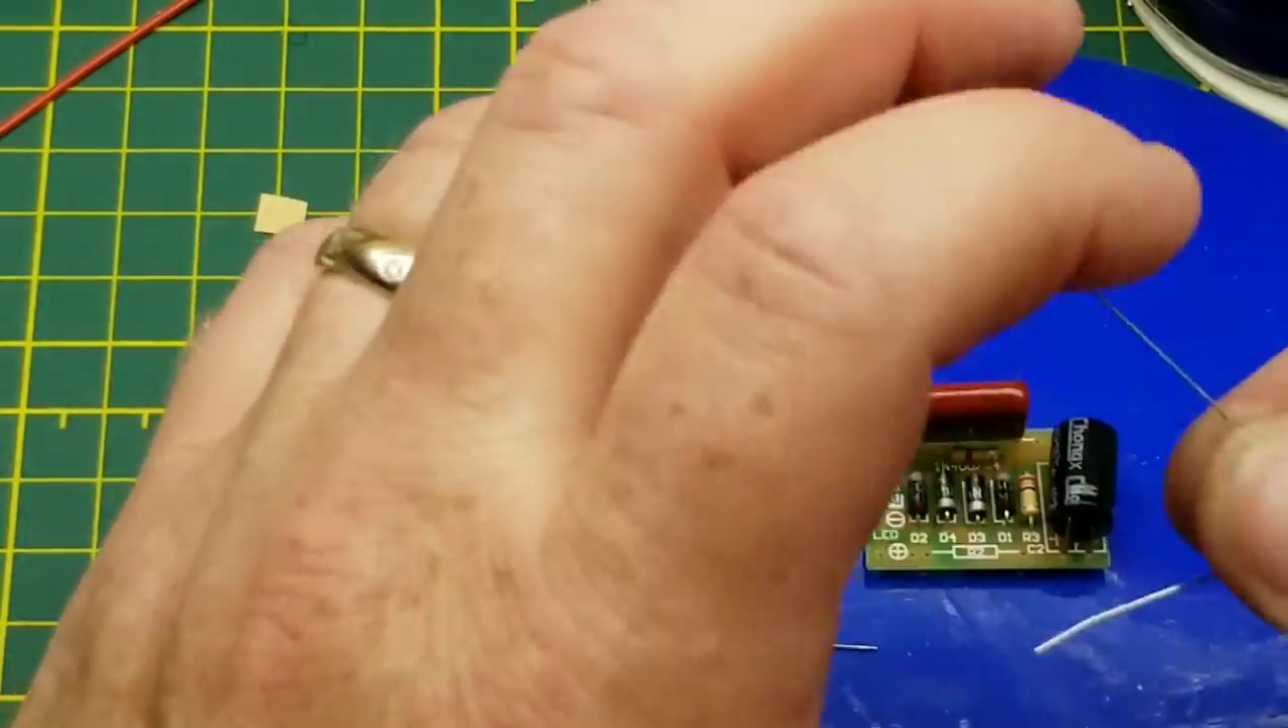There's lots of holes left but there's only one component left and that is the big series resistor.